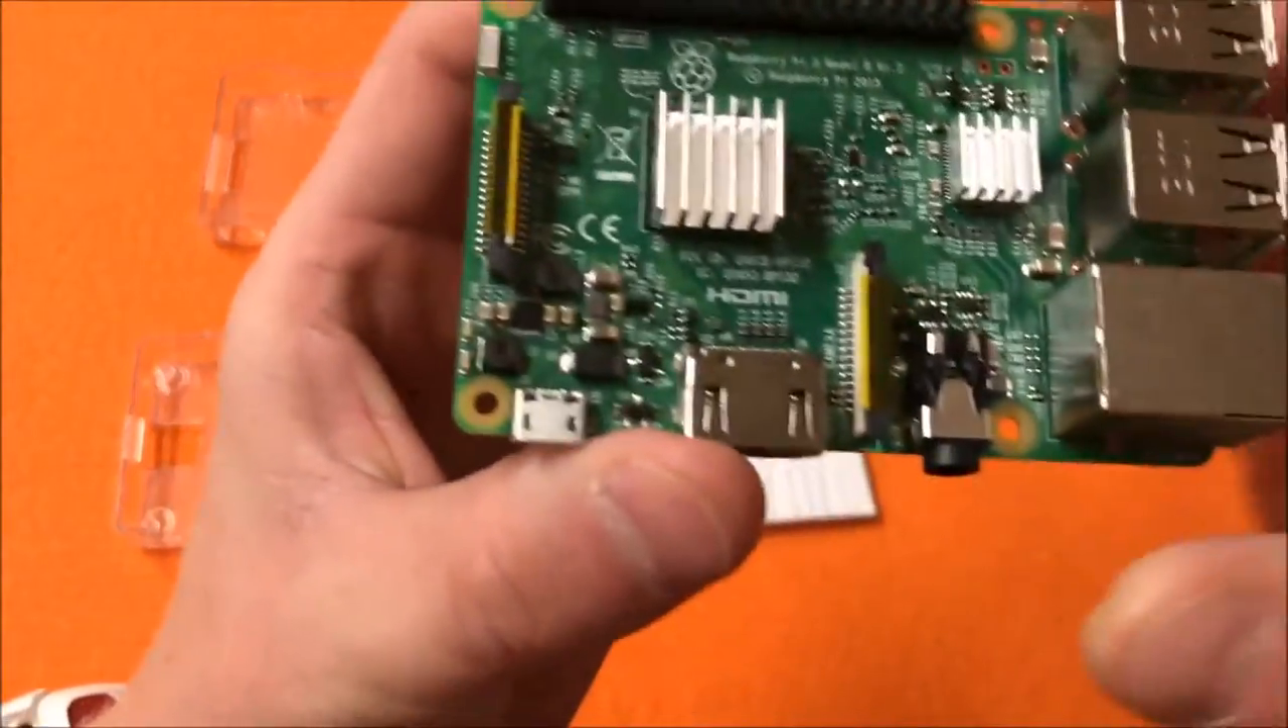As you can see I've already put the heat sinks on here and here just to keep the heat down when doing intensive computing processes and games and stuff like that.